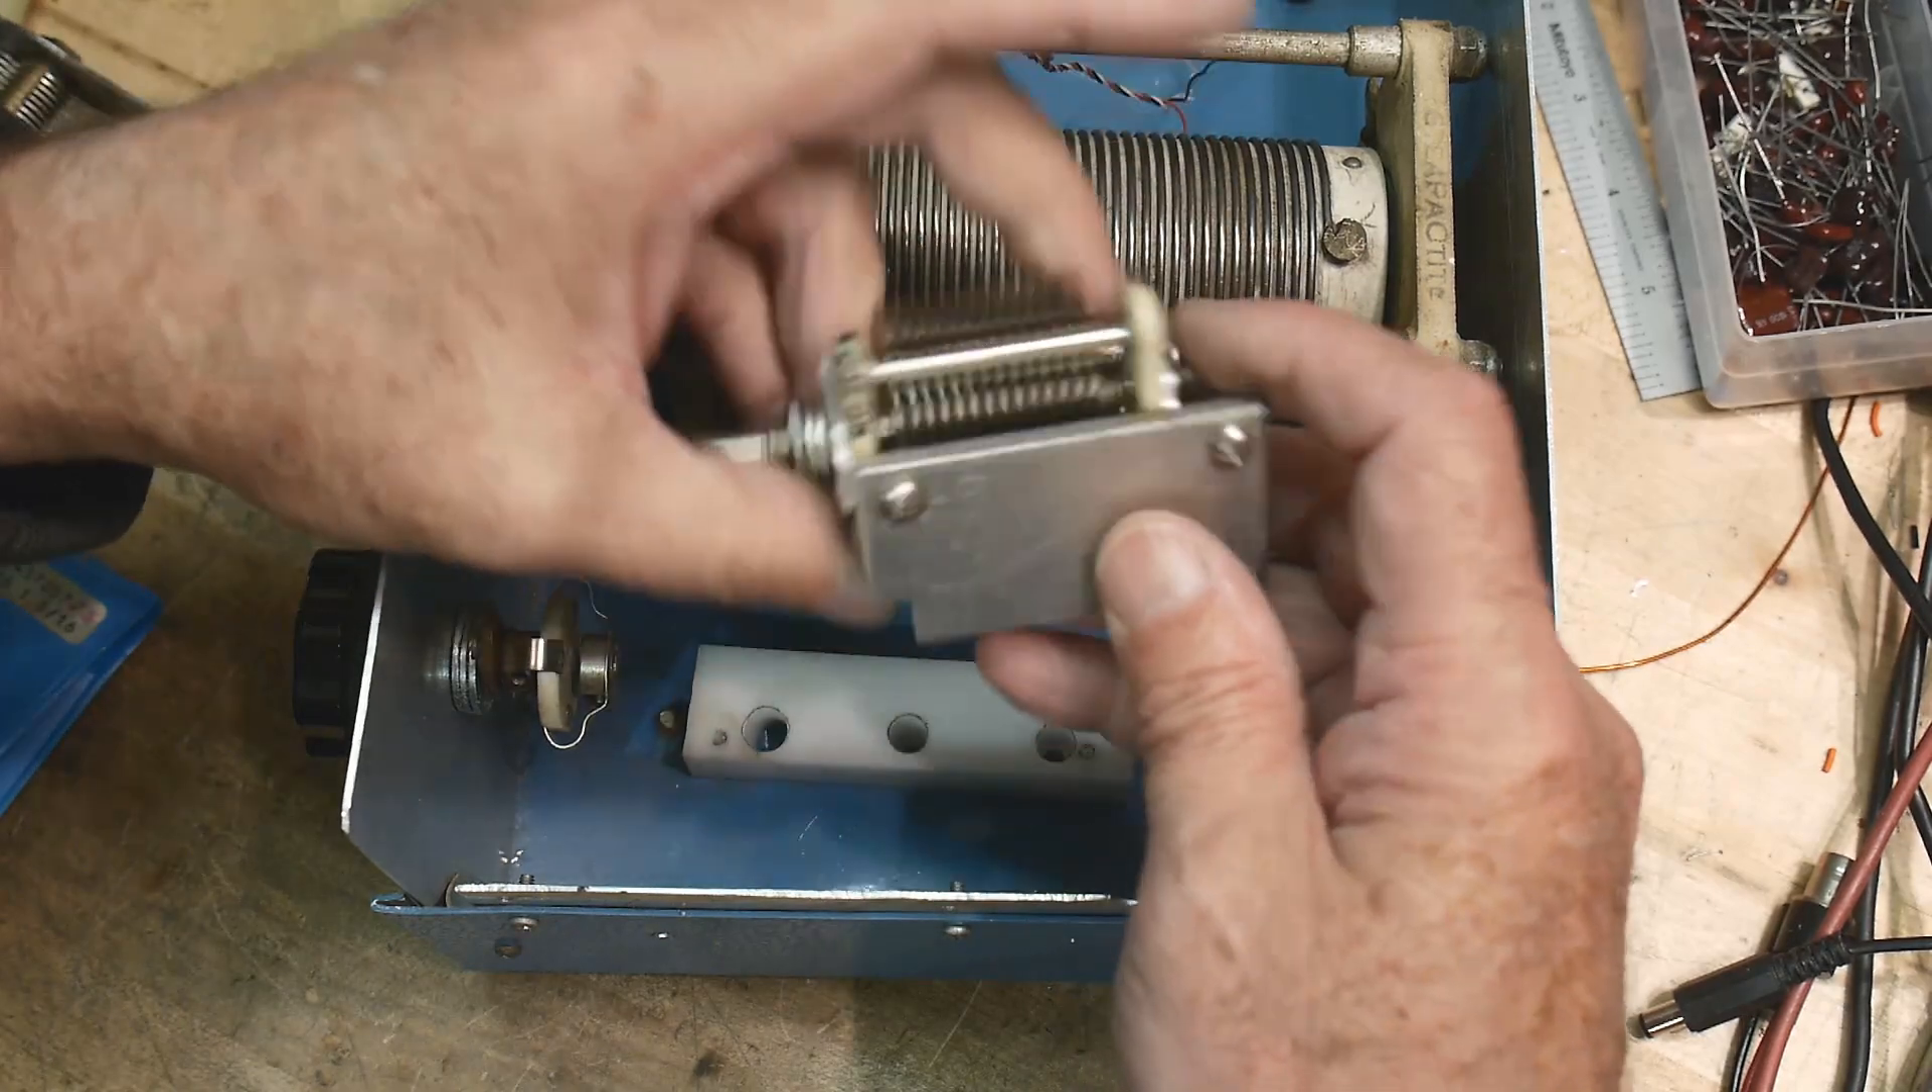So i've uh mounted this little uh capacitor on a plate um and i want to mount that plate so i've stuck it out so i can put two screws.